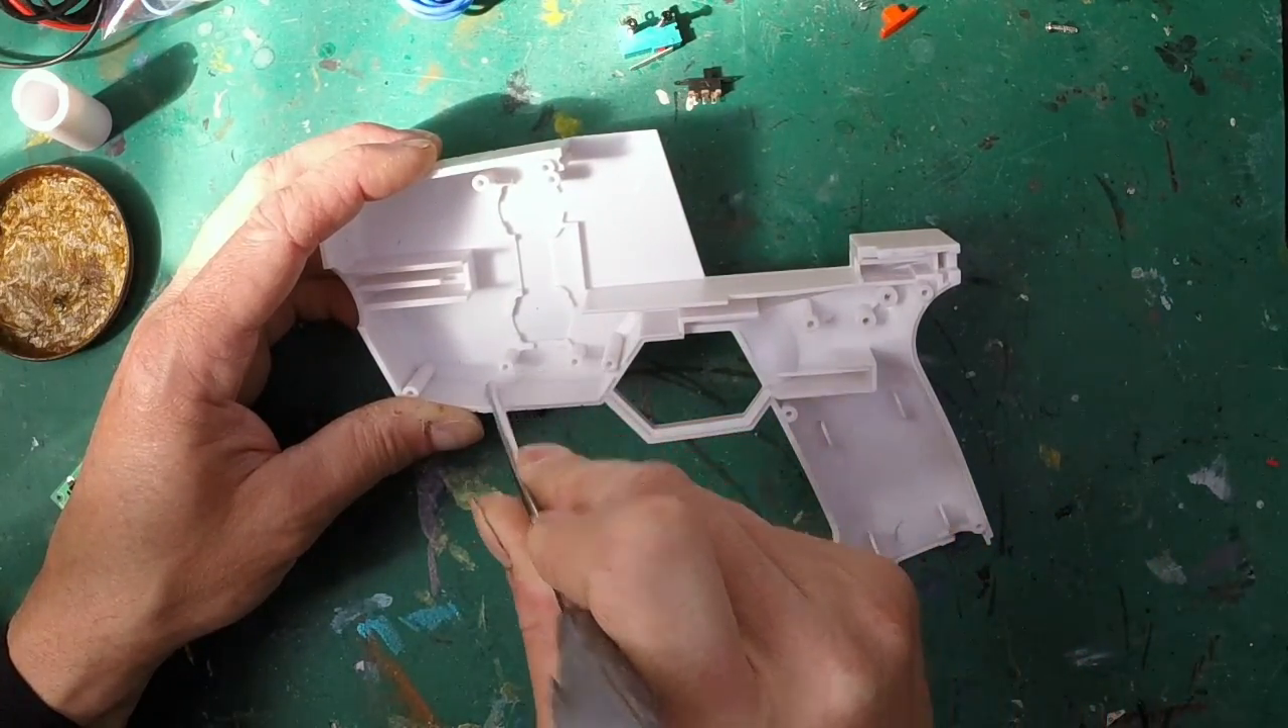Okay we're back to the bare shell now and I'll just show you briefly where I'm going to run the wiring.